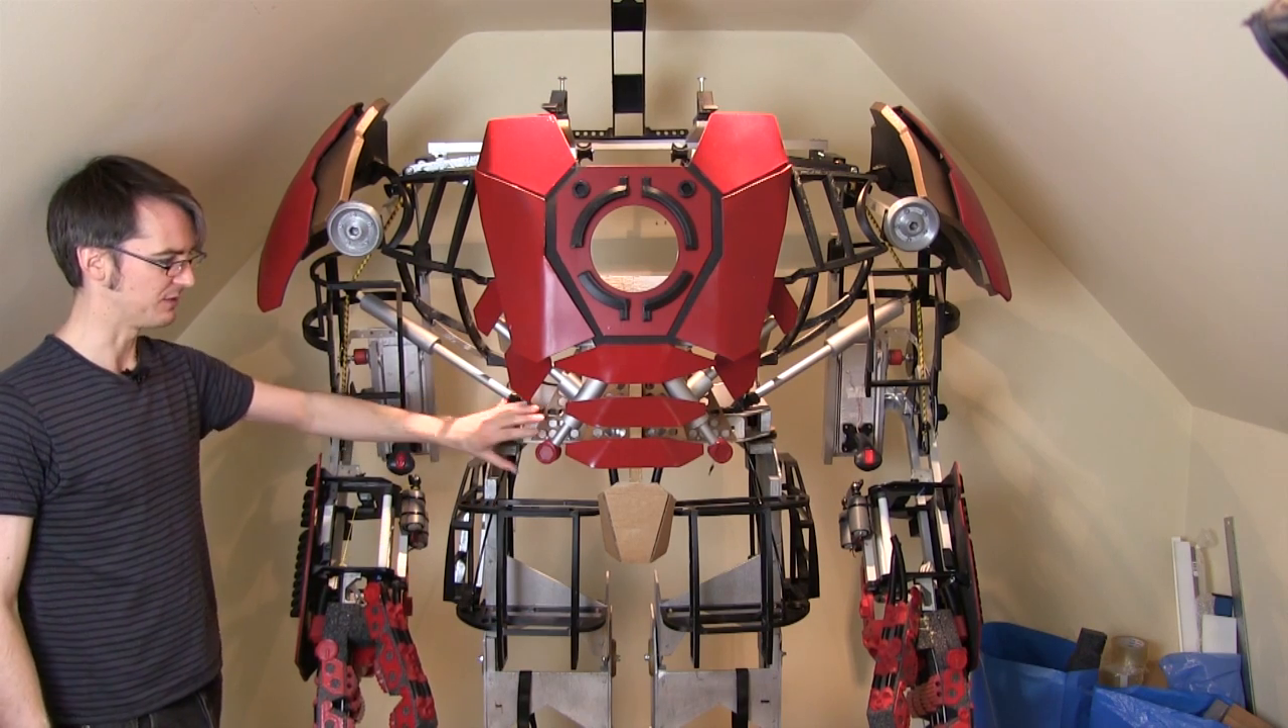I've still got a belt sort of section or a cod plate section to build which will fill in some of this gap.